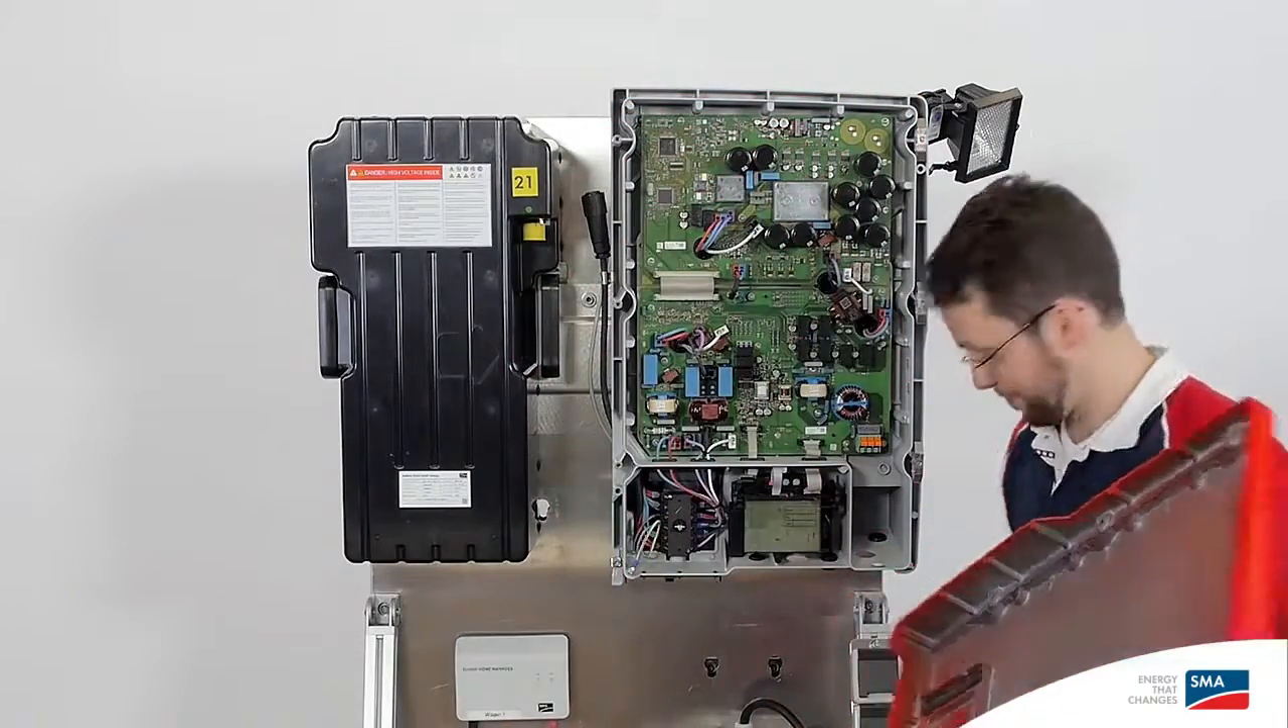Alright, now we've got the cover off.